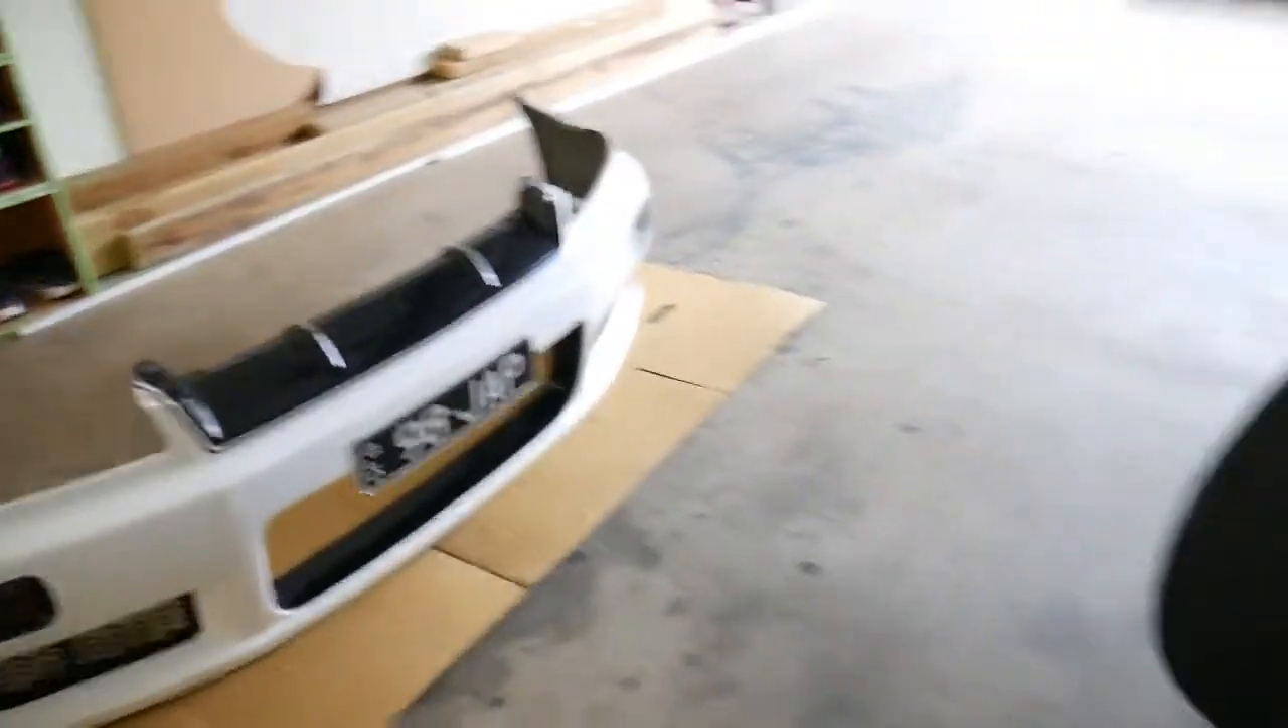Alright so back over to the bumper, the bumper's off and now we're going to do an install.